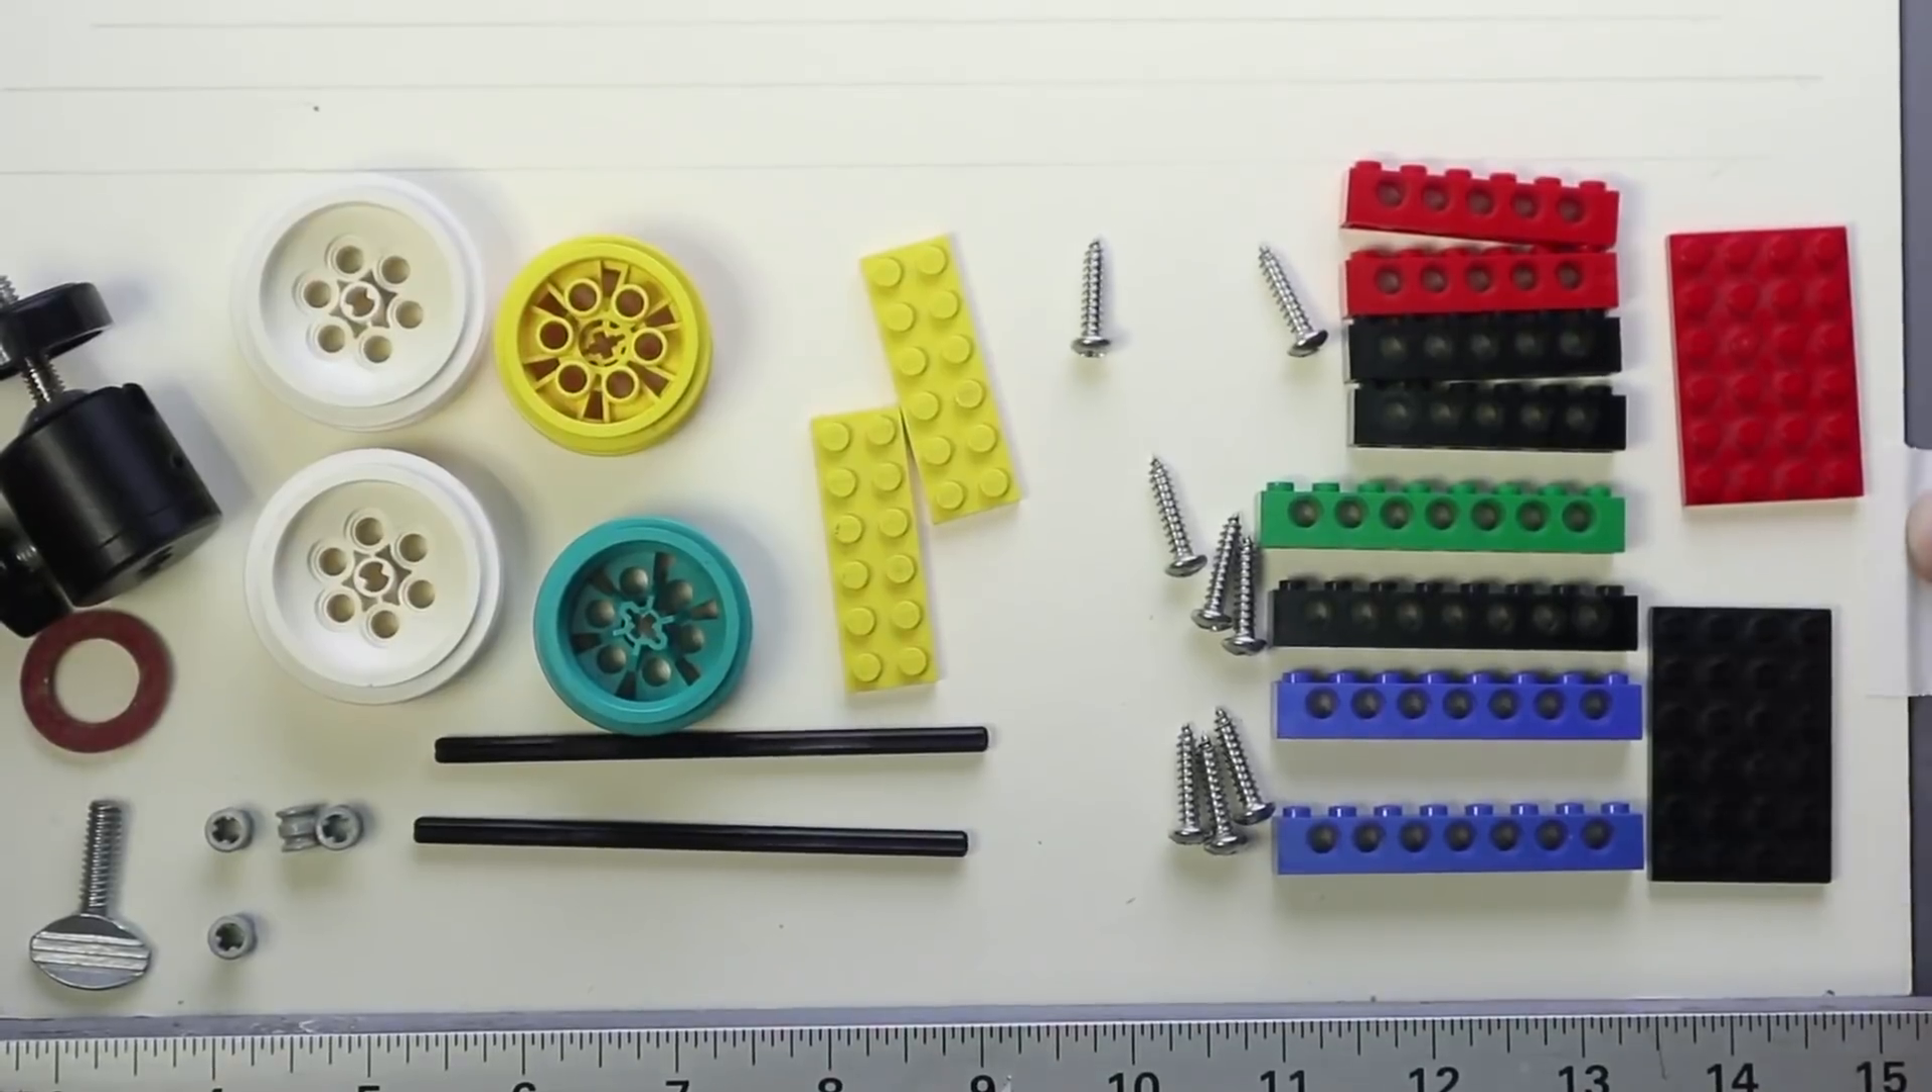These are the wheels with the rubber tires removed.